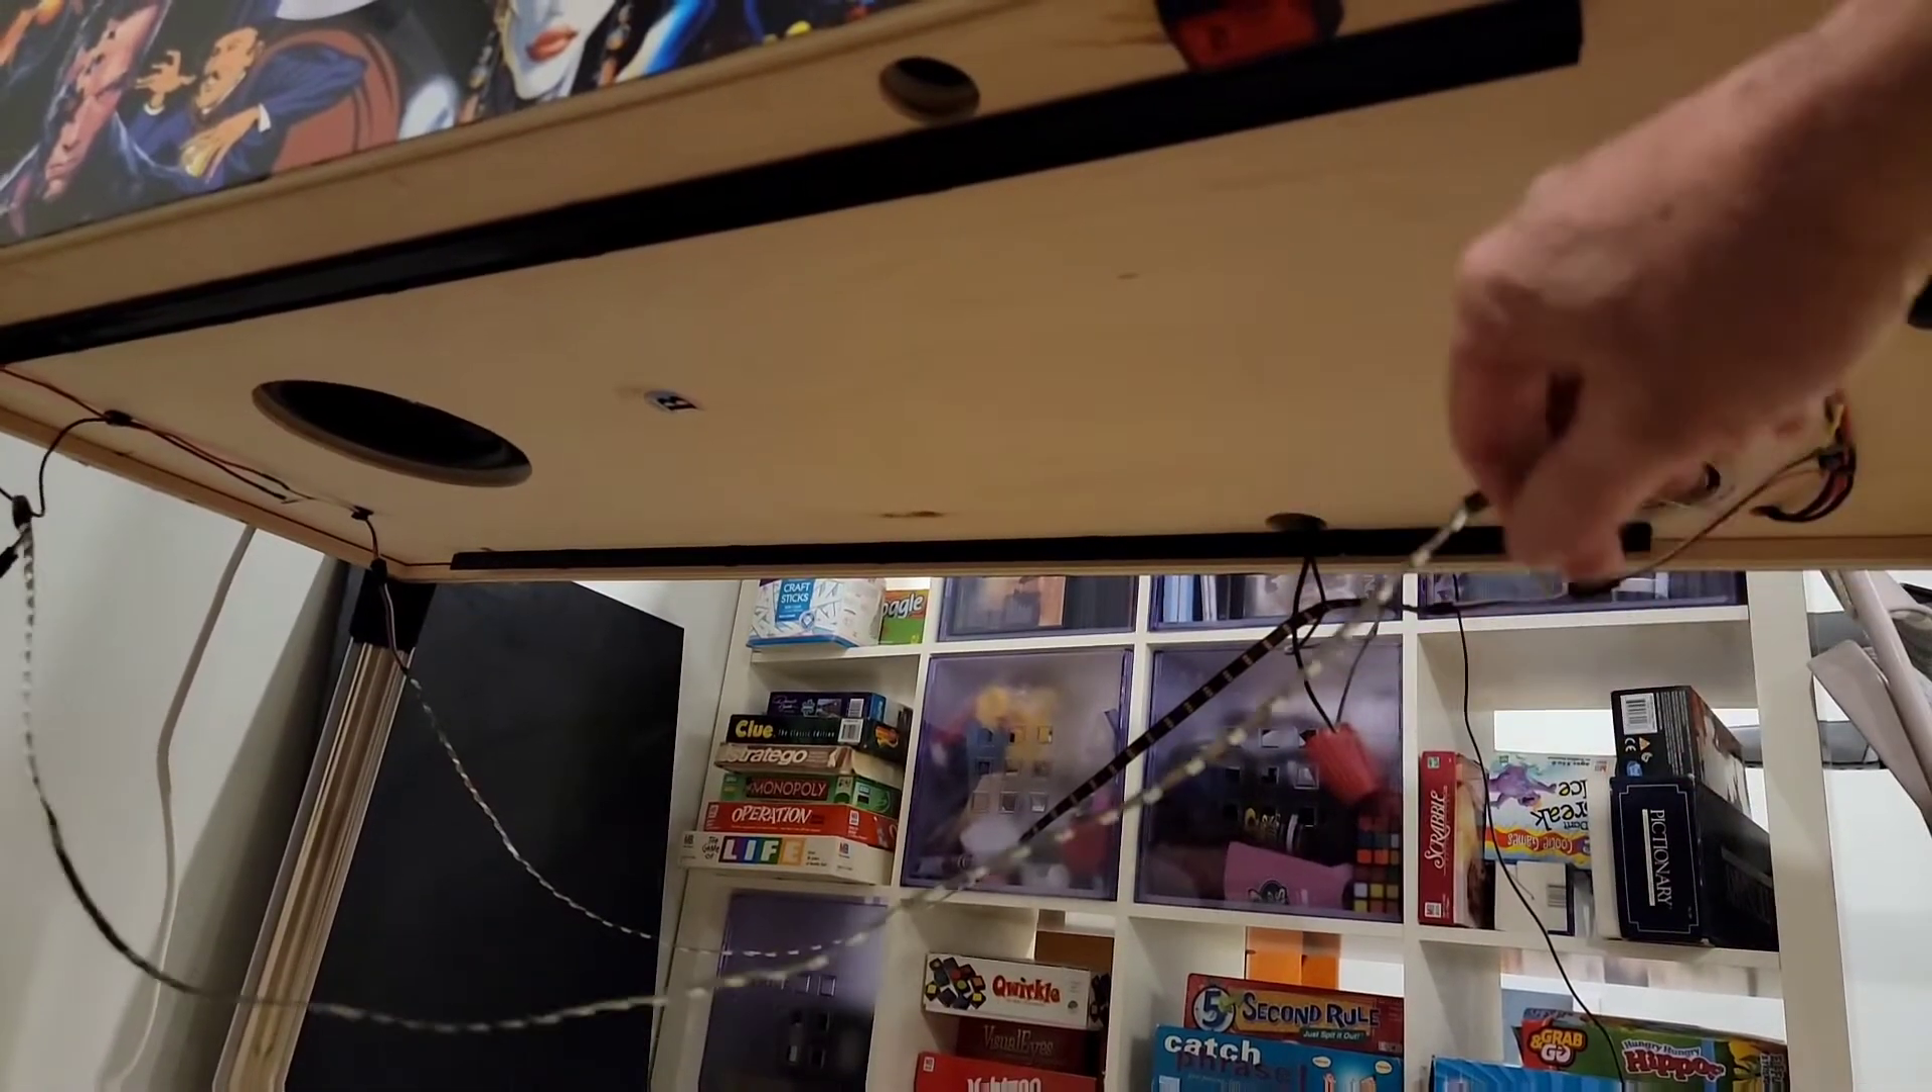The damn strips came away from the adhesive on both sides so they're just dangling there.